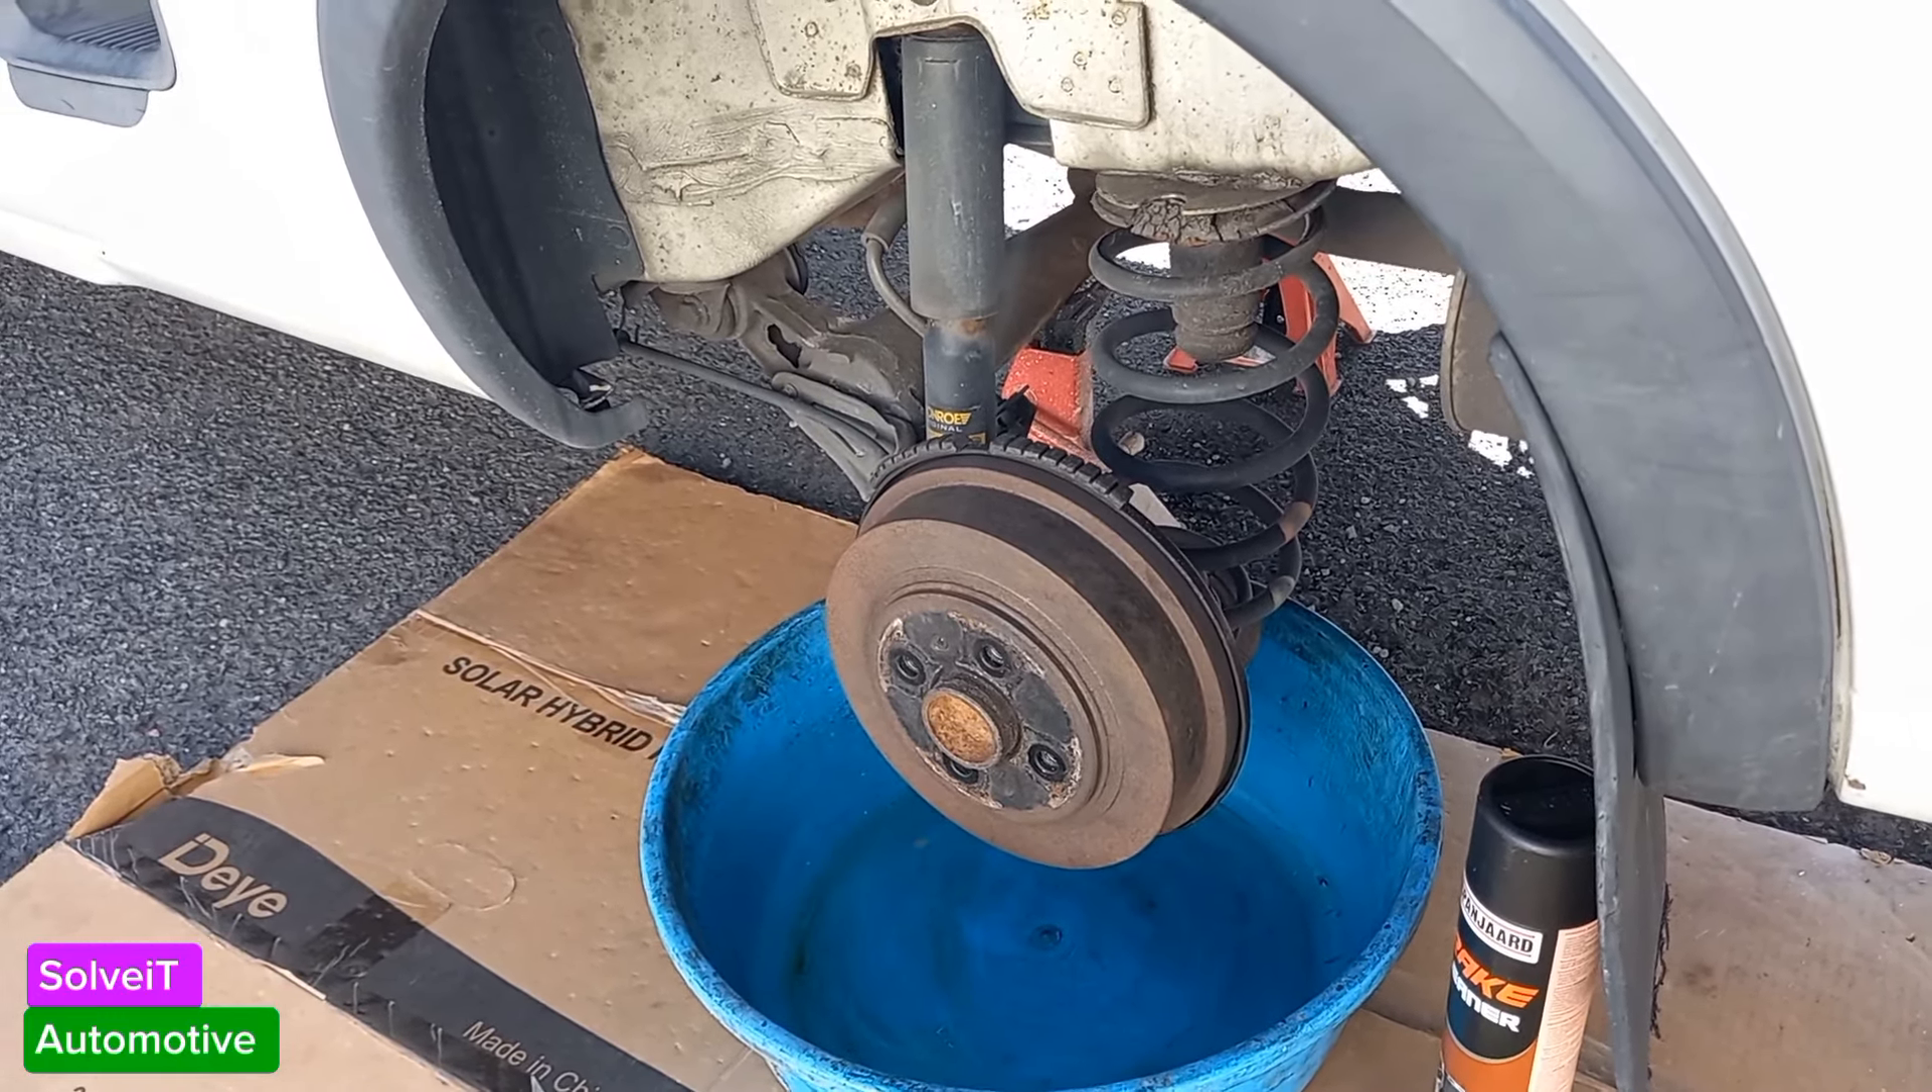But now what we have to remember is that we don't have the wheels on. Wheels add a lot of weight to the actual drum itself.